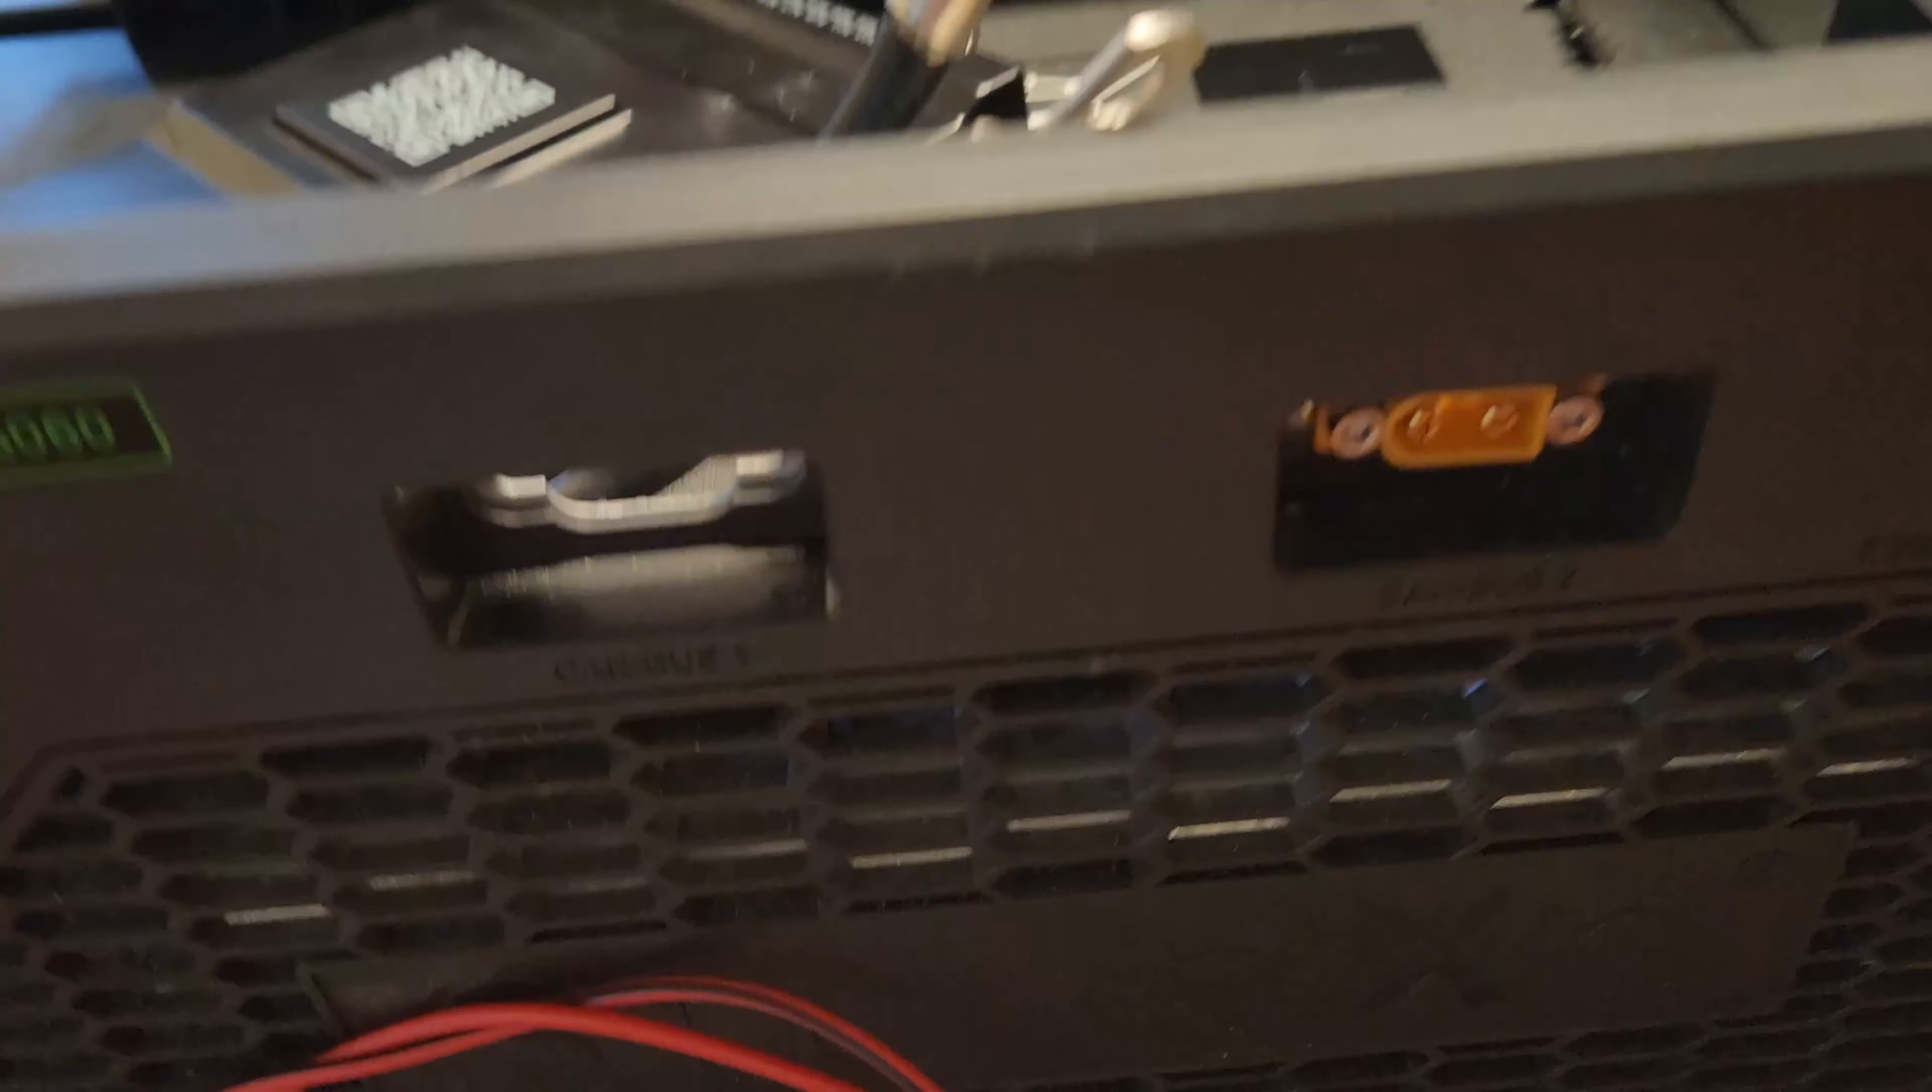What i've done is added a xt60 connector here.